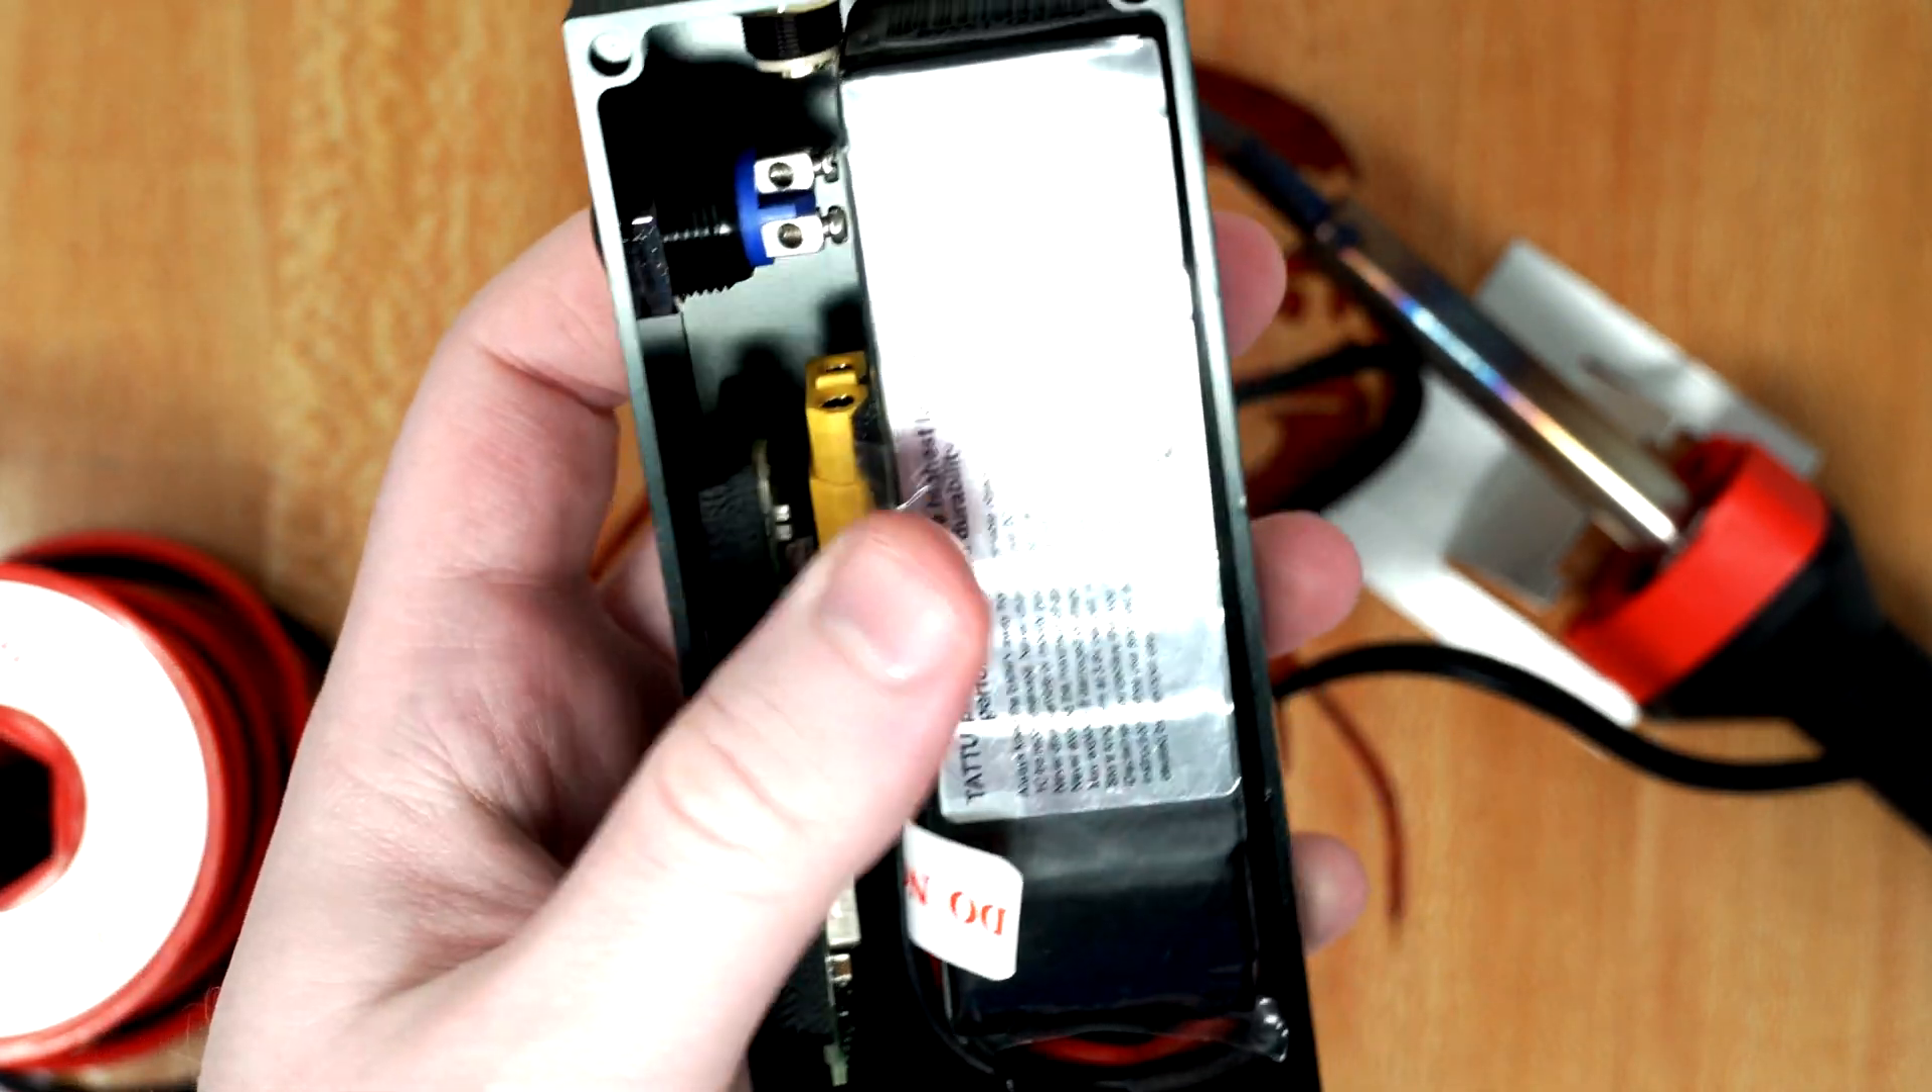As you can see that battery just barely fits in there.